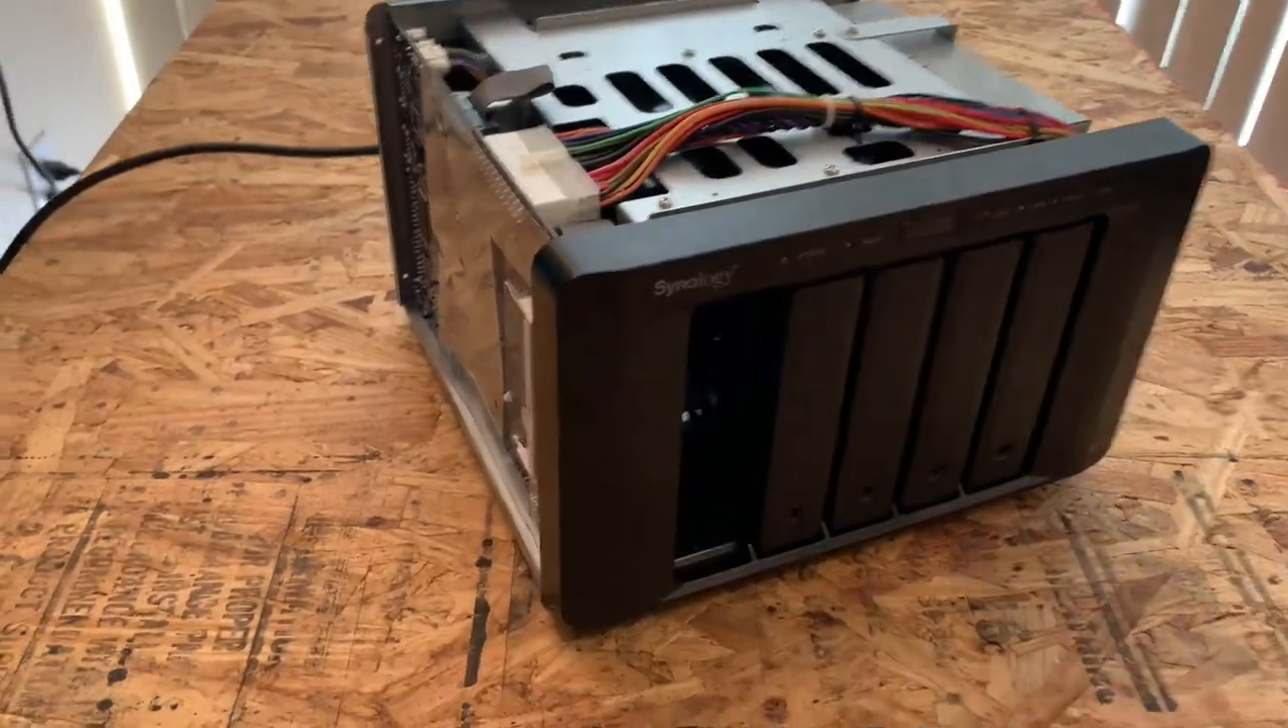All right so we have the unit all put back together minus the outer shell.